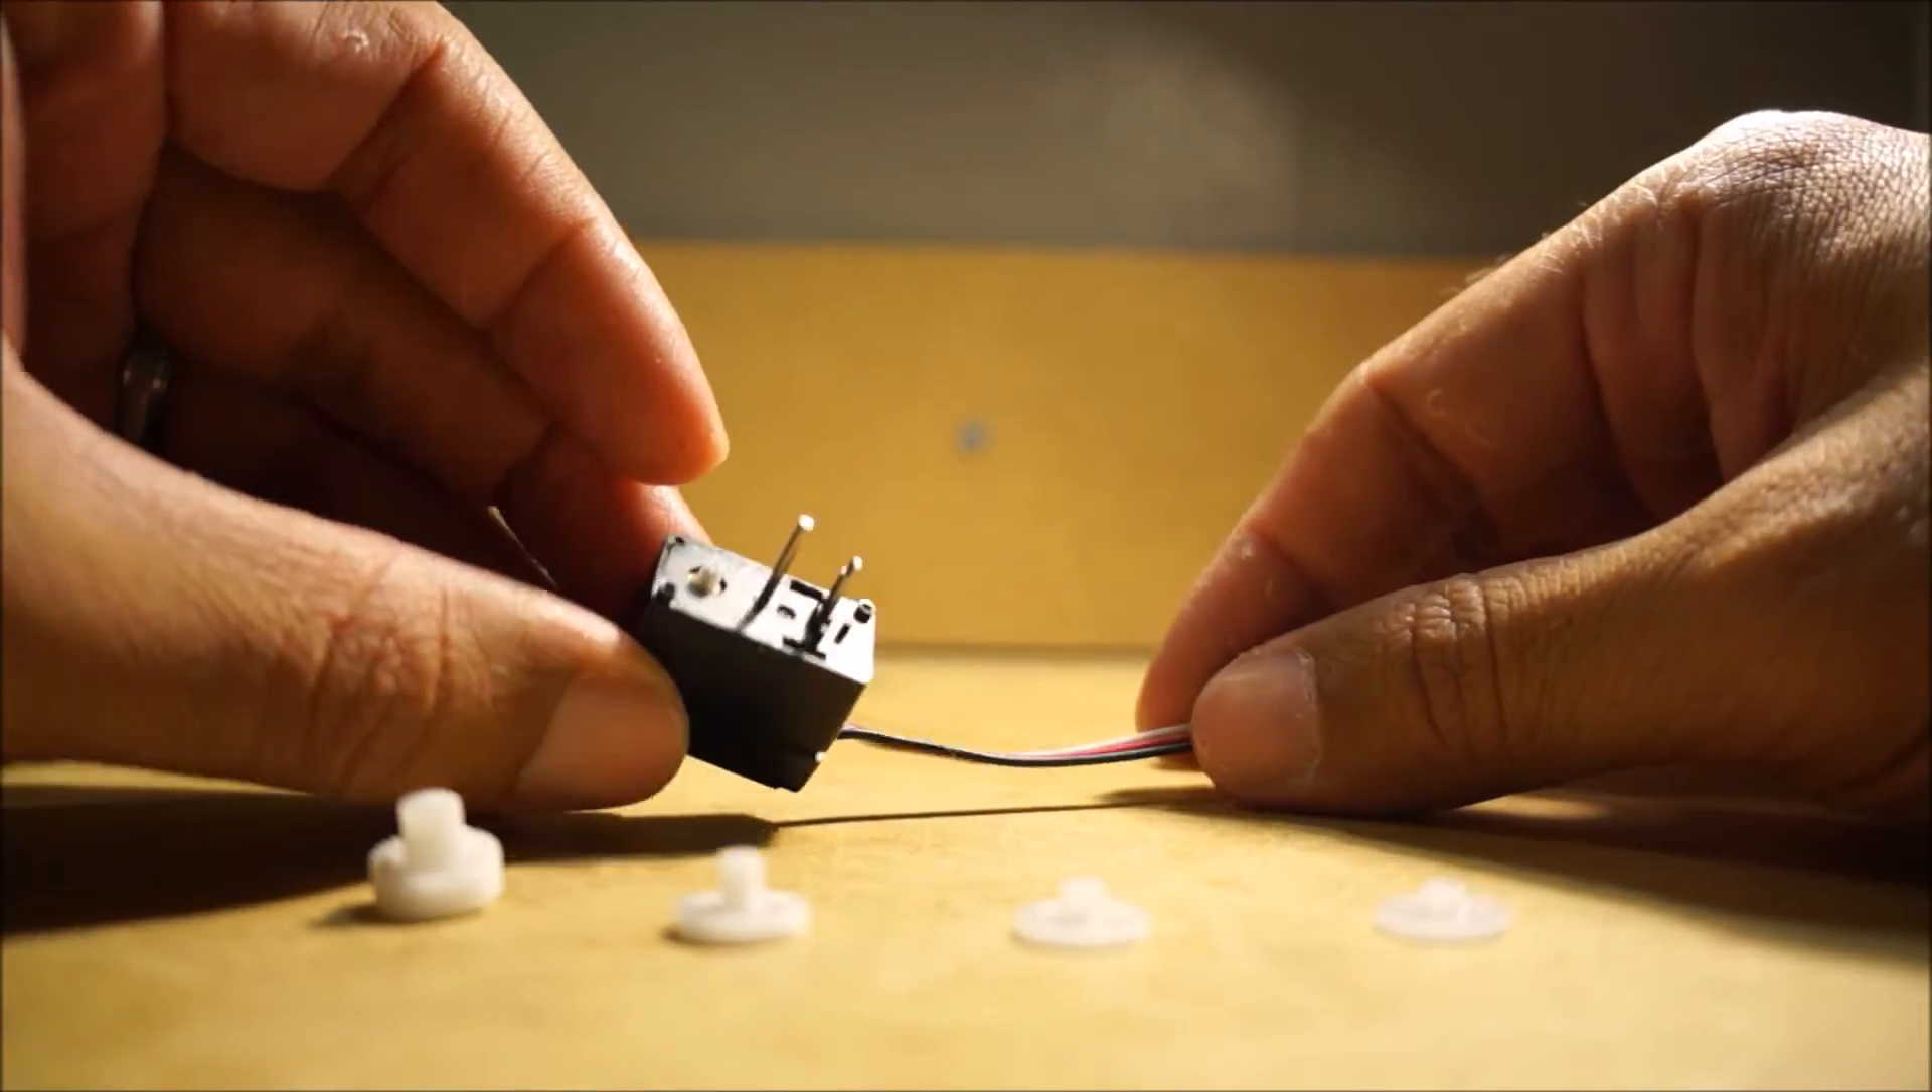All right so this is what it looks like after you remove the gears.